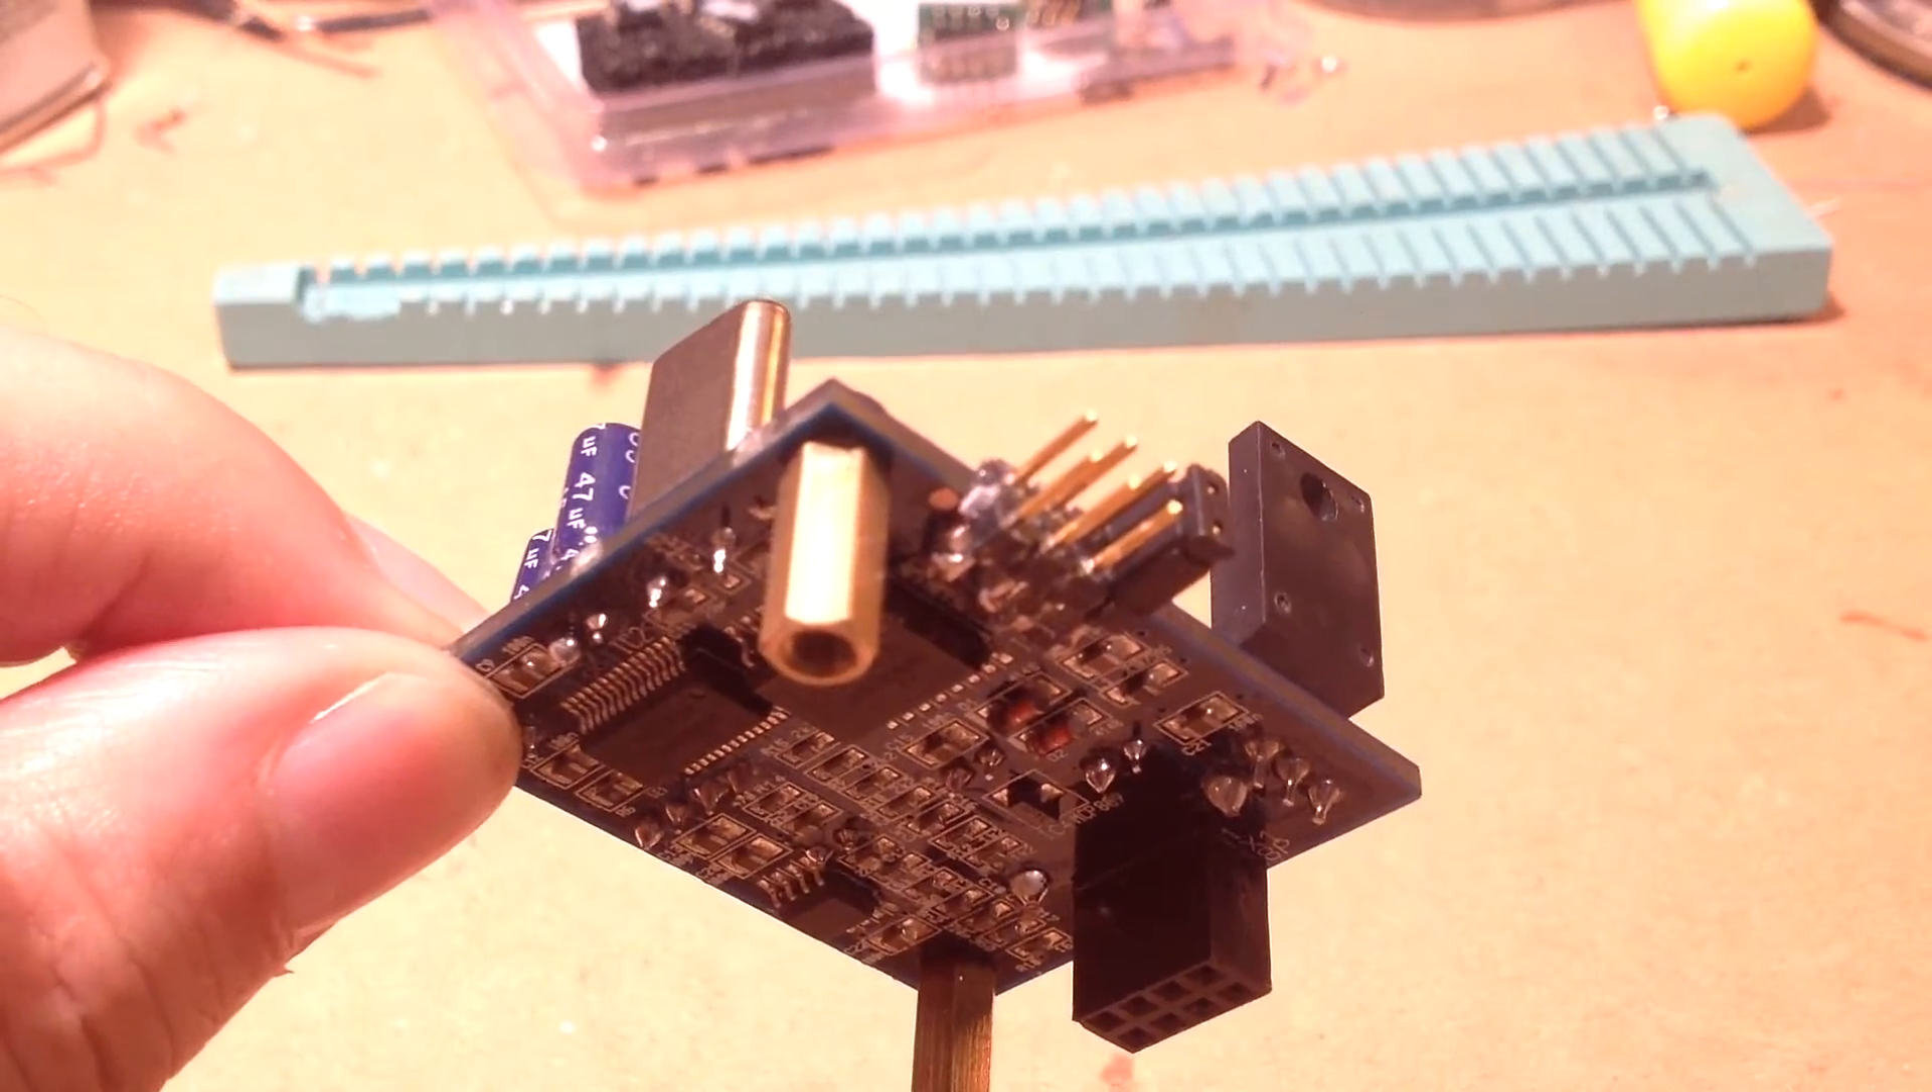What I have gone and done is added a 4x2 pin header to the card.